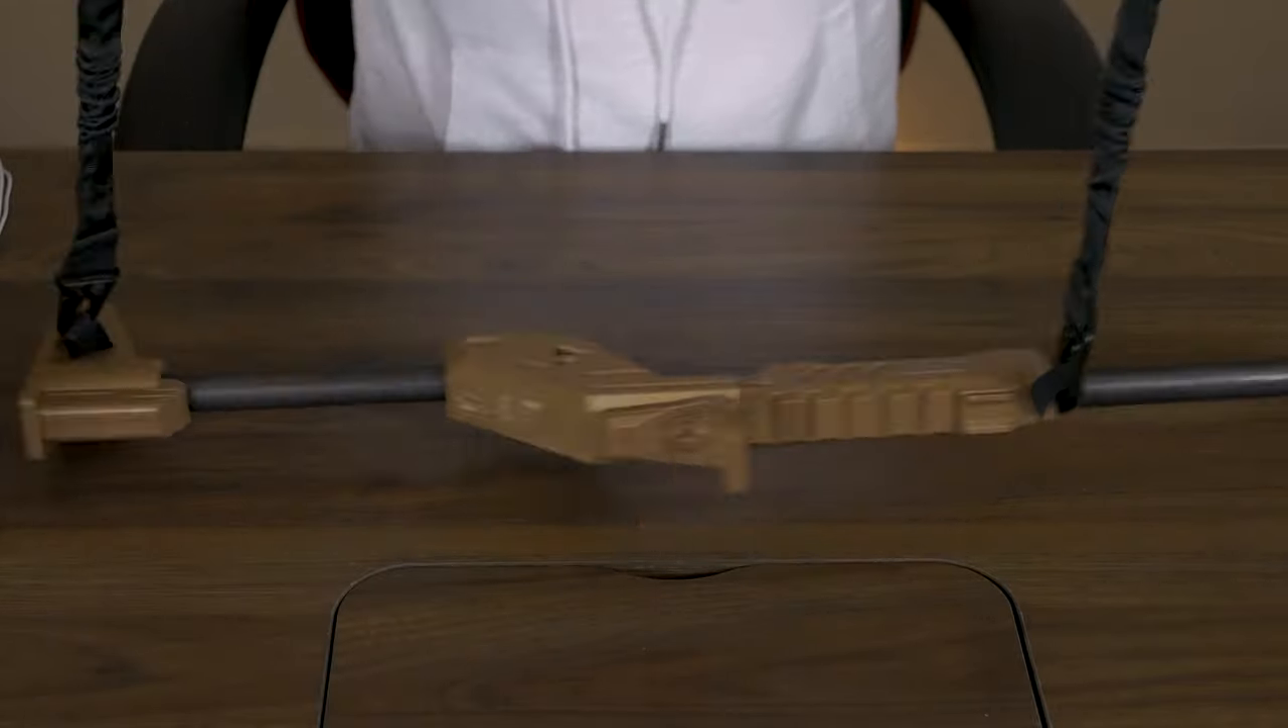And now we have a gun with a sling on it.